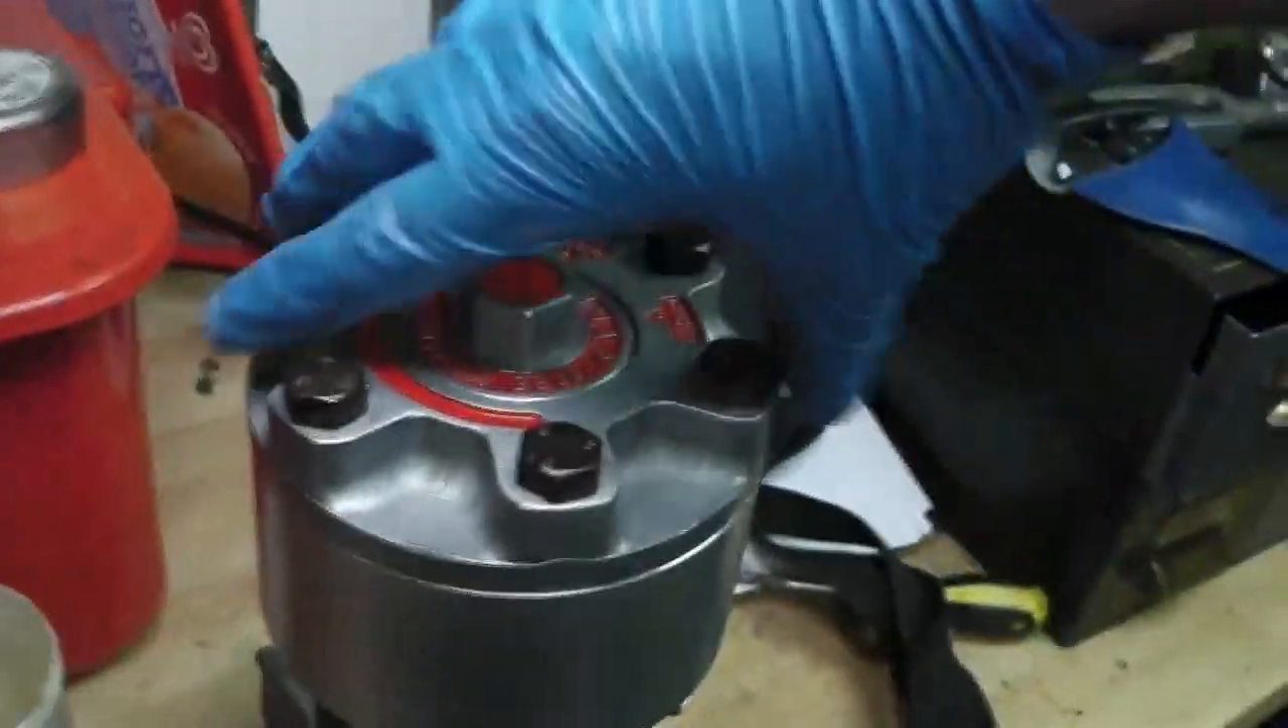There we are. I've just popped the hub together.